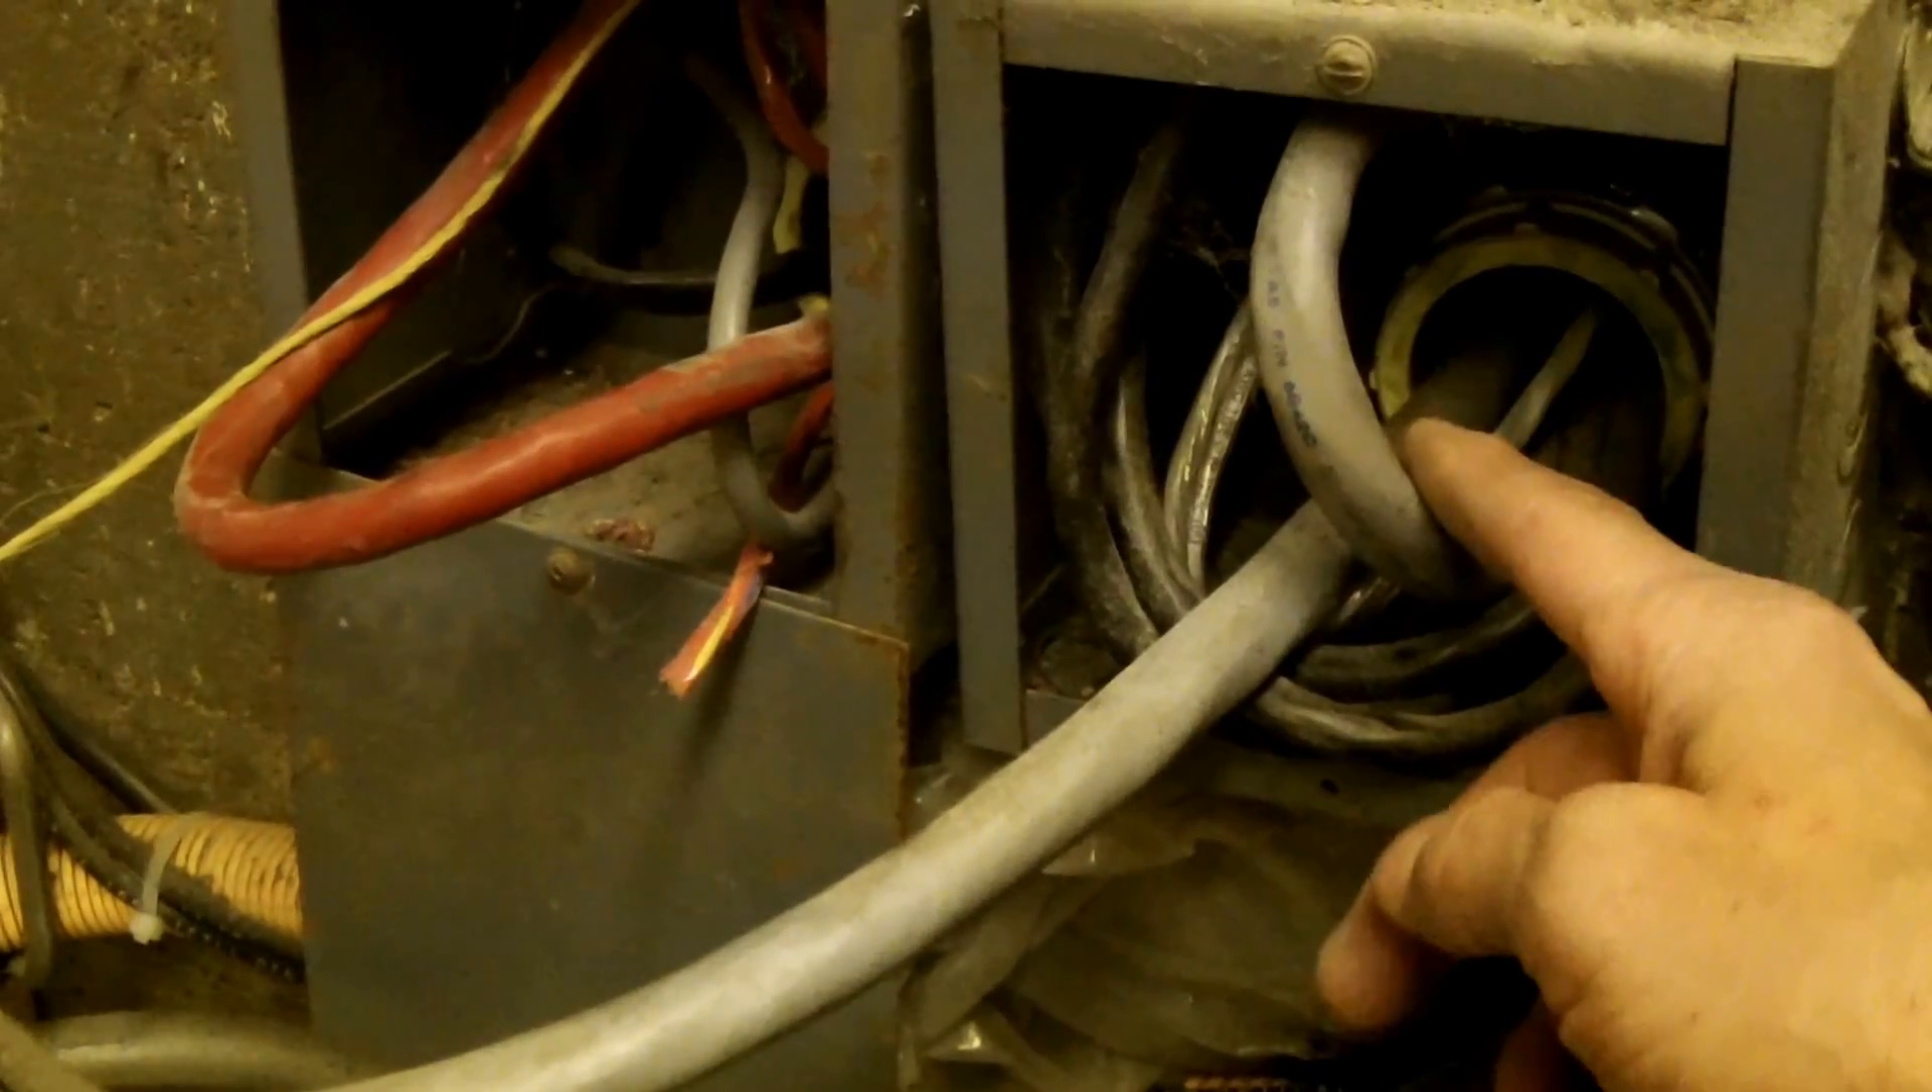They can't put a cover on this box because these cables come out too far.